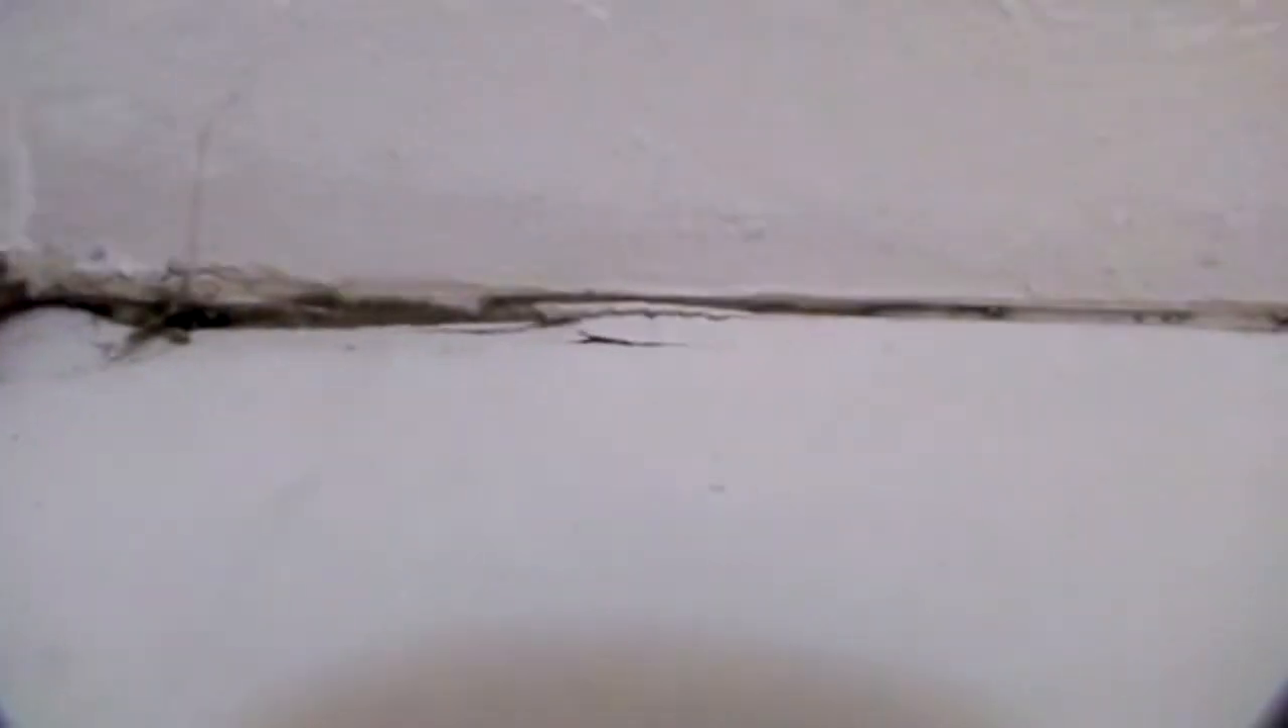The wall has separated from the ceiling and it's not looking good.